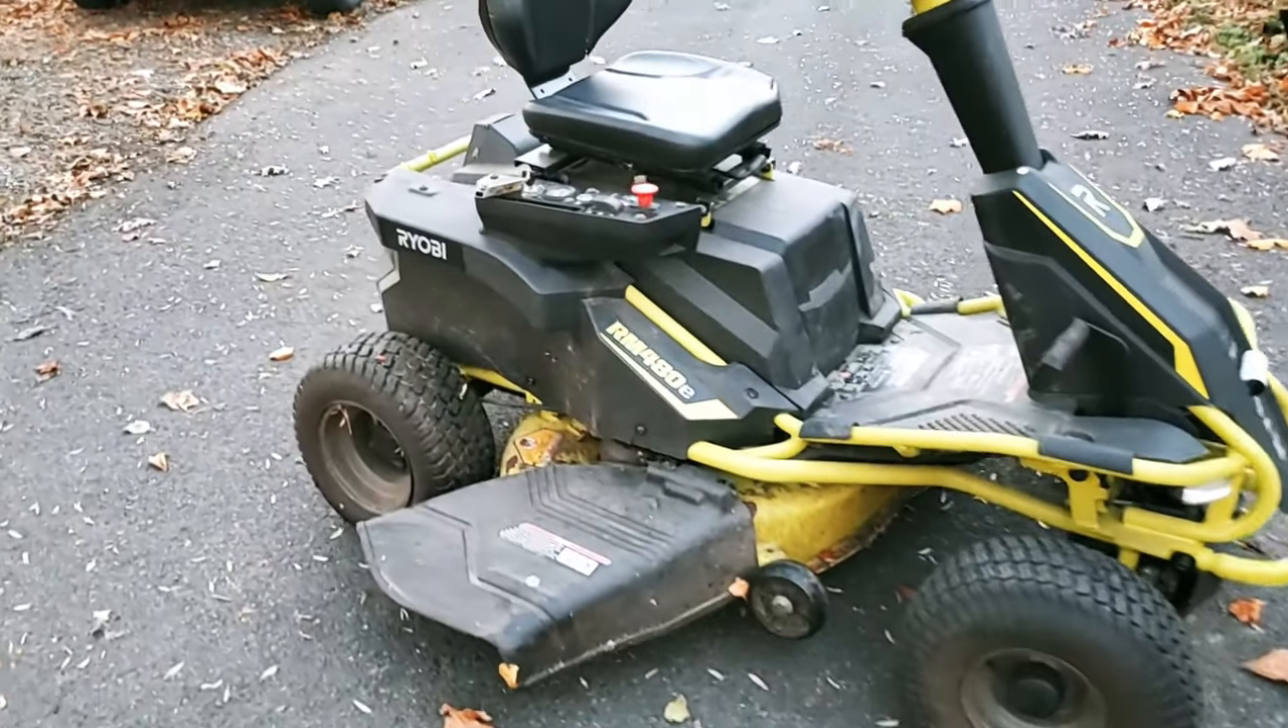So here's this ryobi riding mower all back together out in the driveway ready to cut grass.